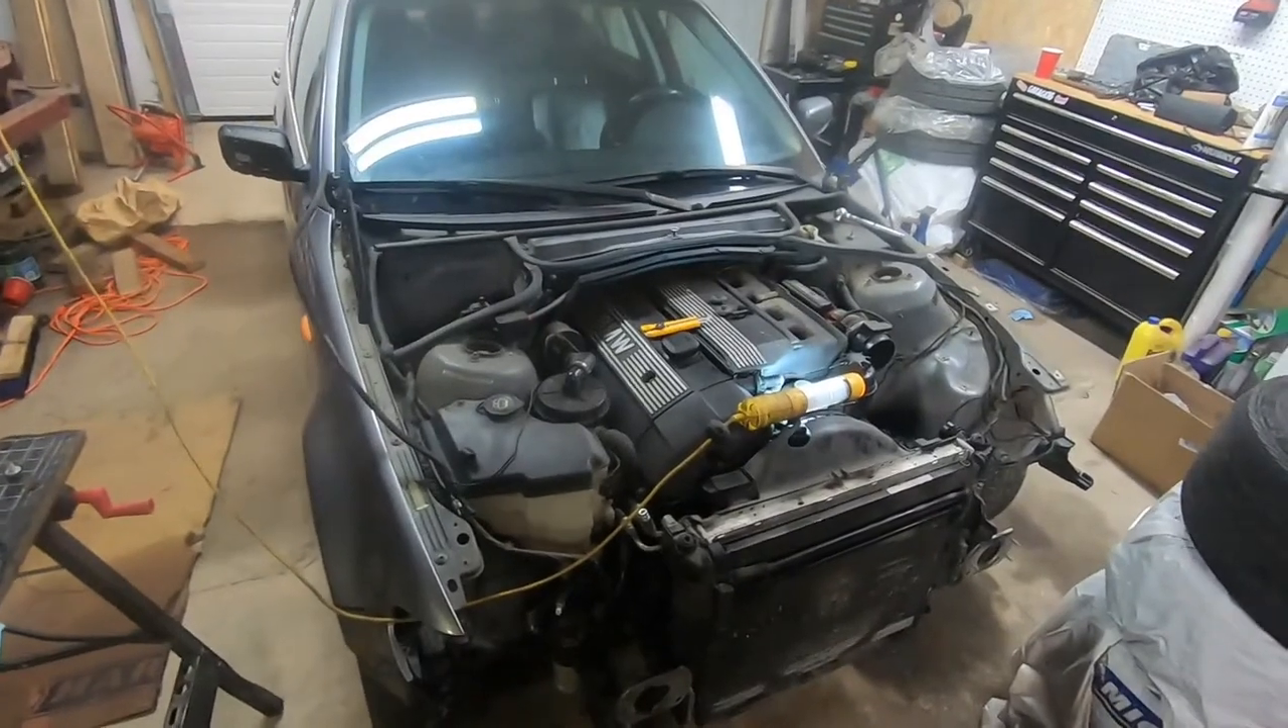Okay, as you can see the hood is now off.